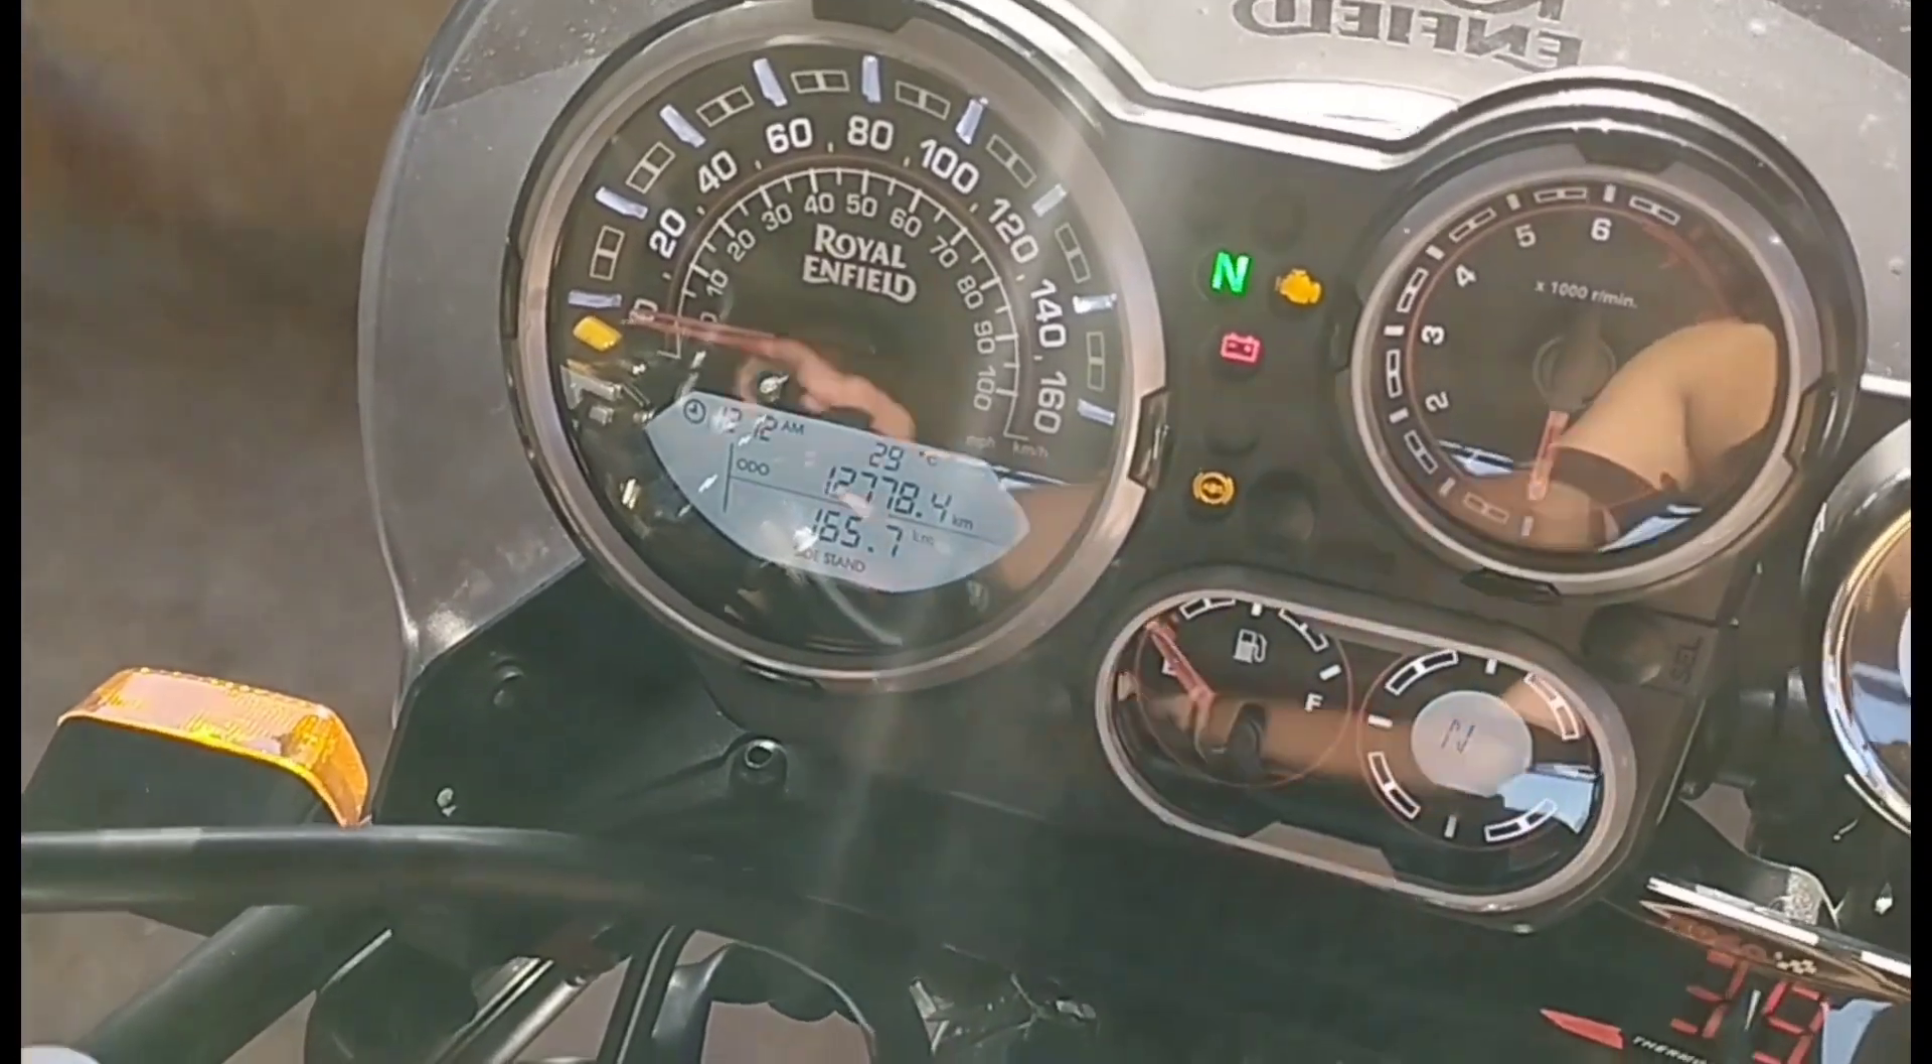Aí galera, o painel montado, já testei aqui, tá funcionando tudo bonitinho.